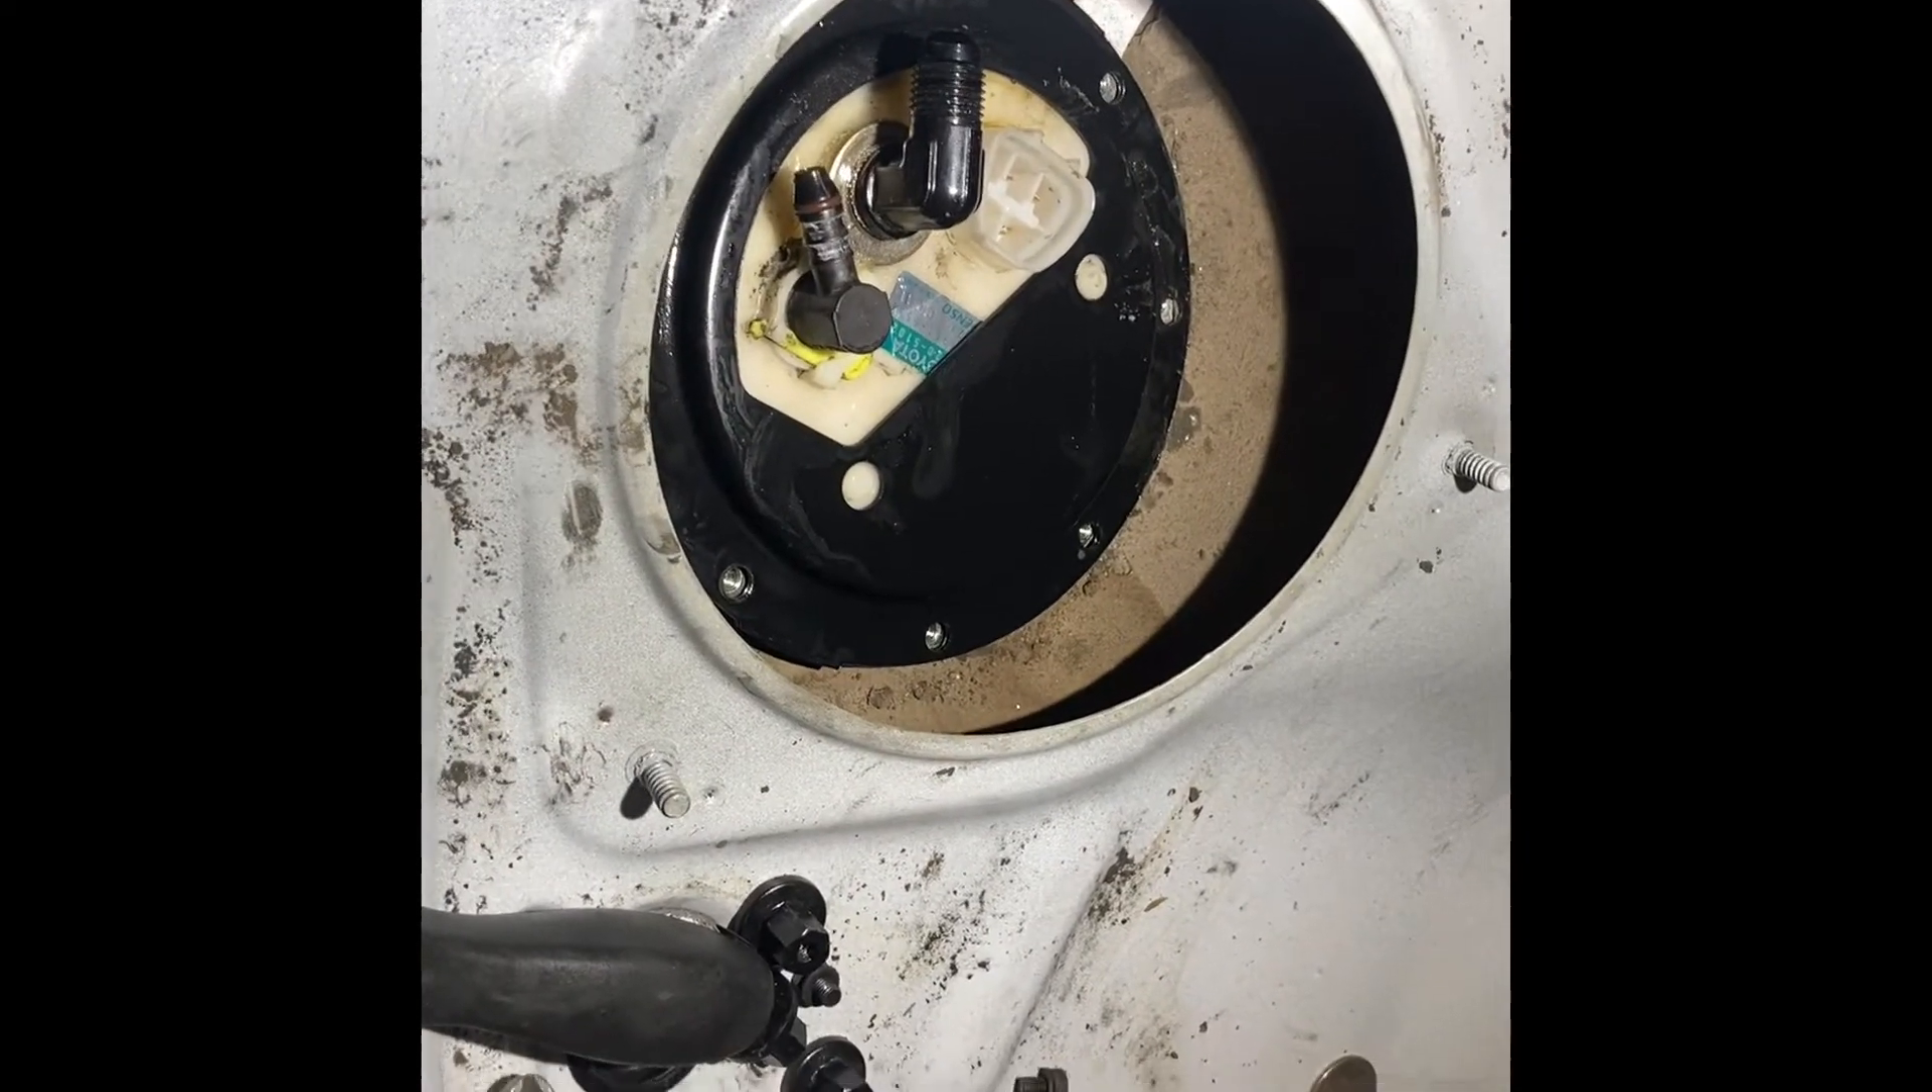I've already went ahead and put the fuel hanger back in the car.